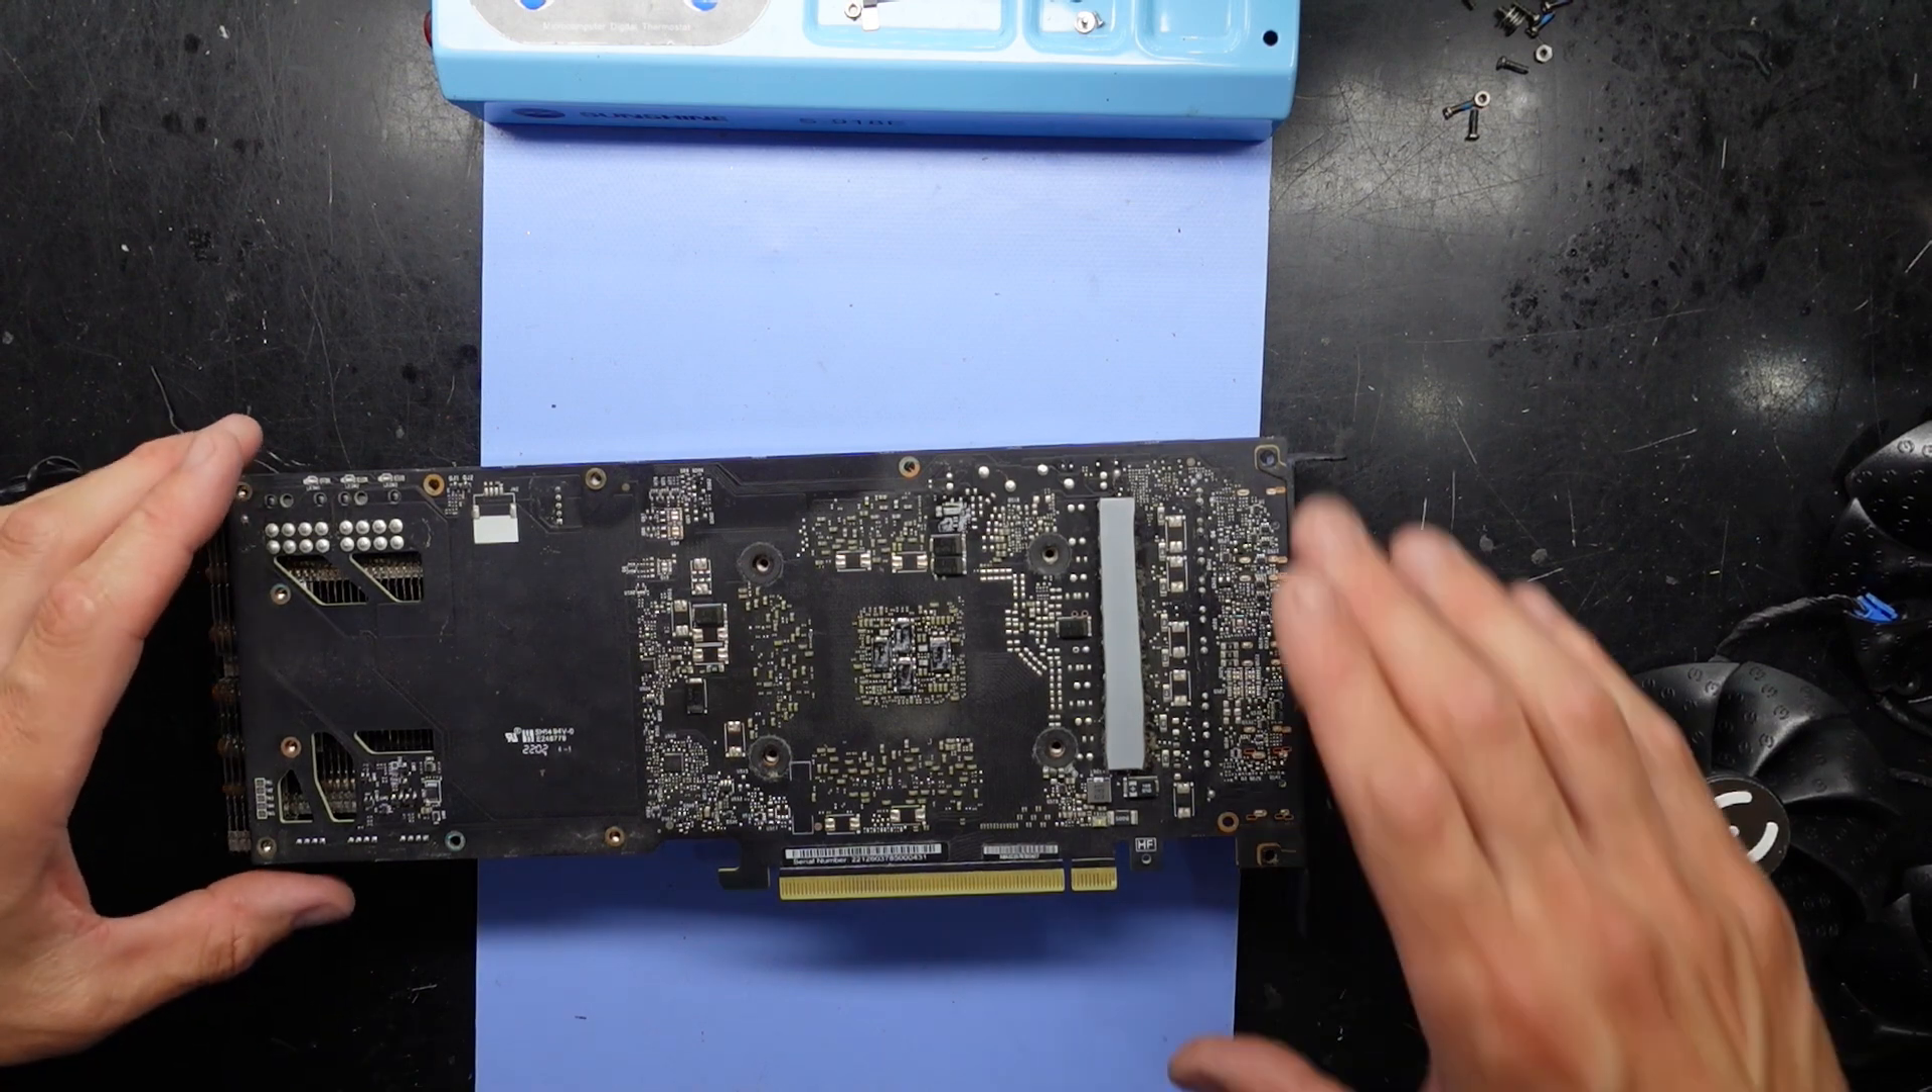One back plate off. Not seeing any more hidden secret screws.